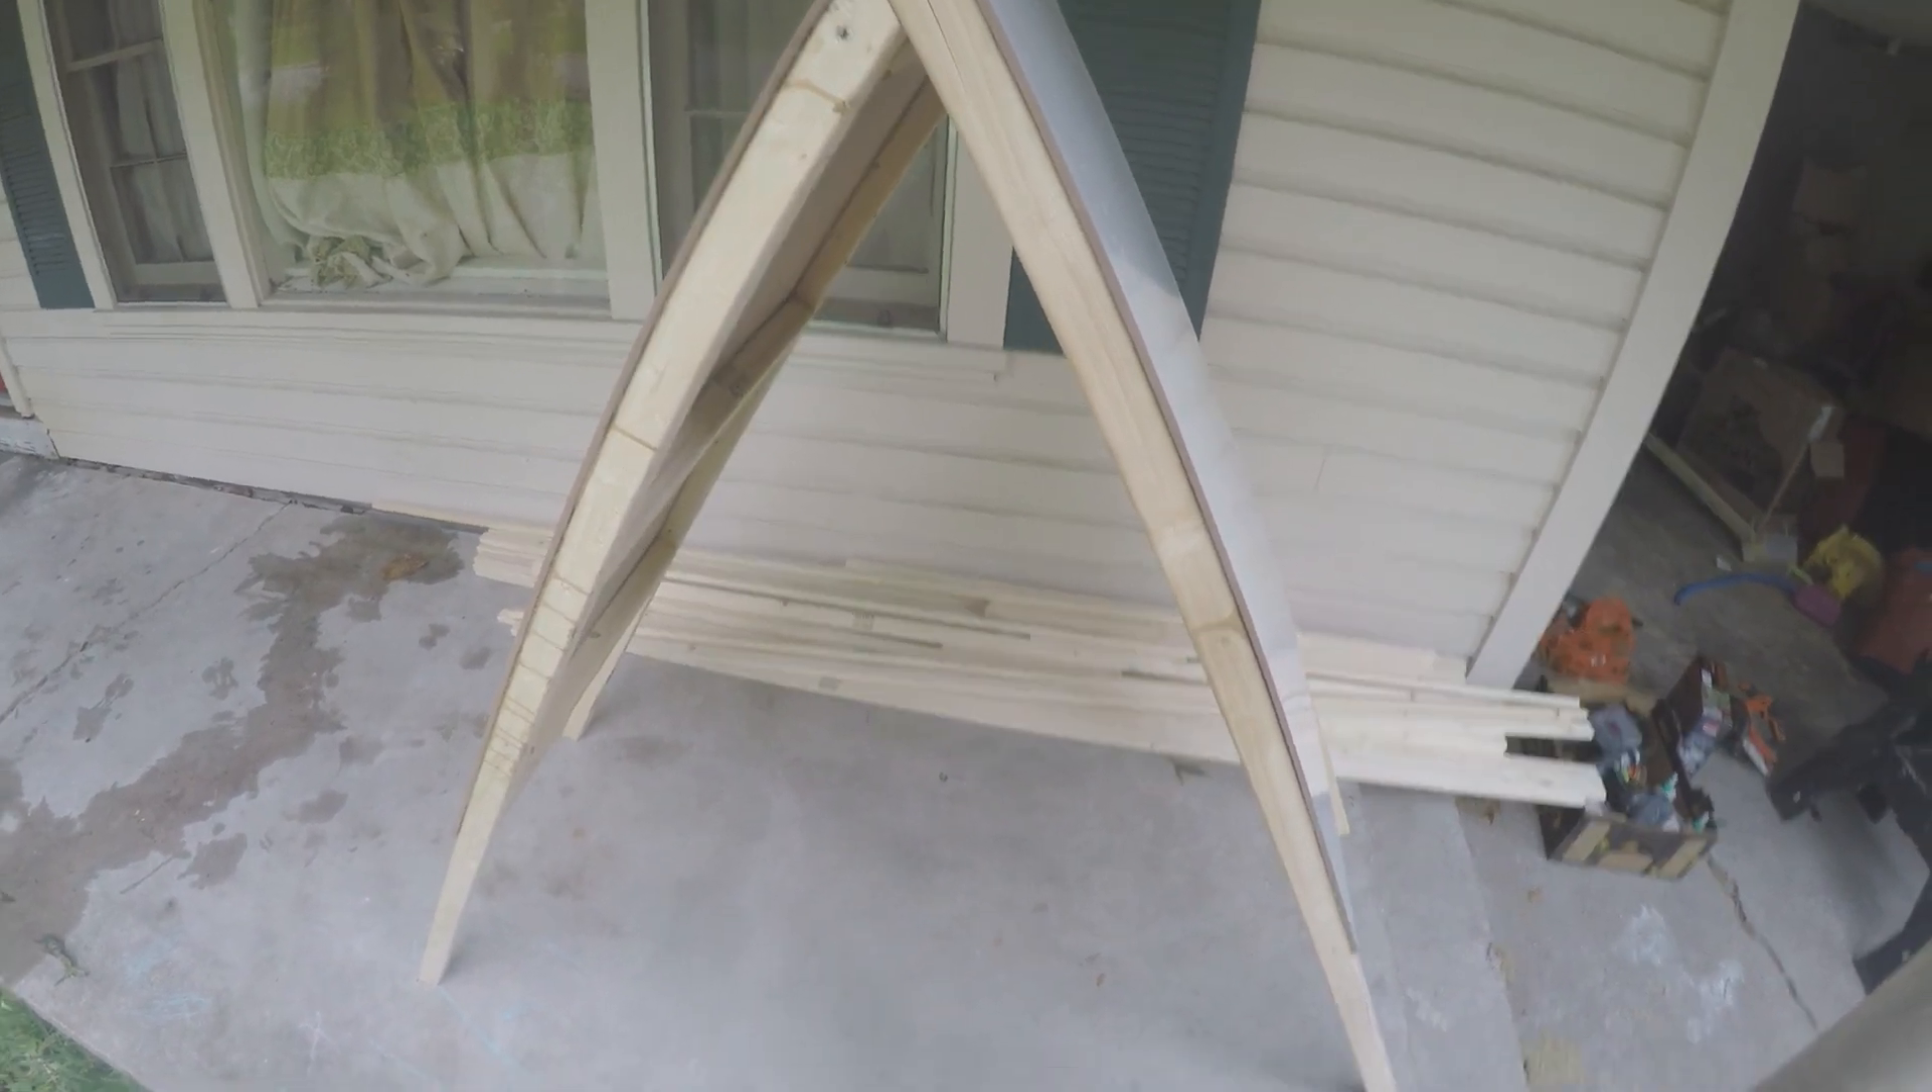The two sides are now stood together and screwed at the top into an a shape.